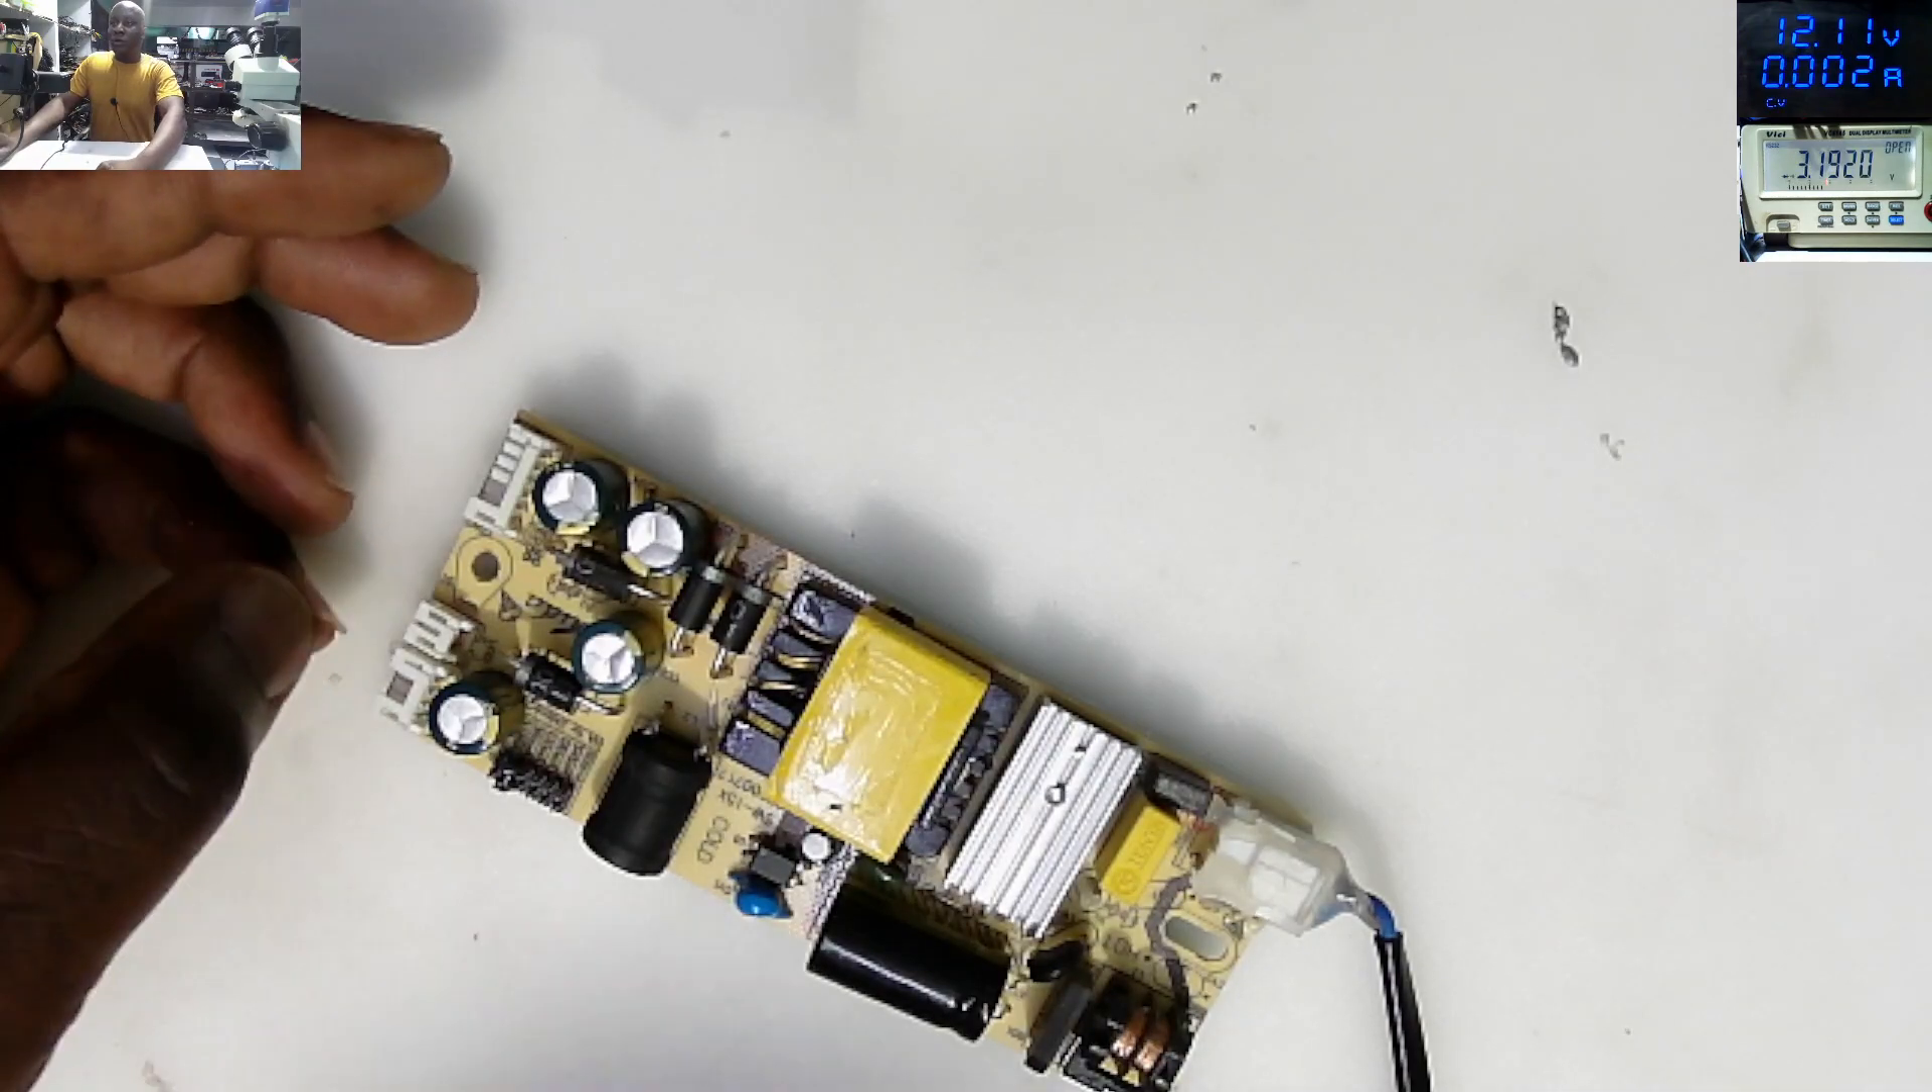So I took out the power supply.